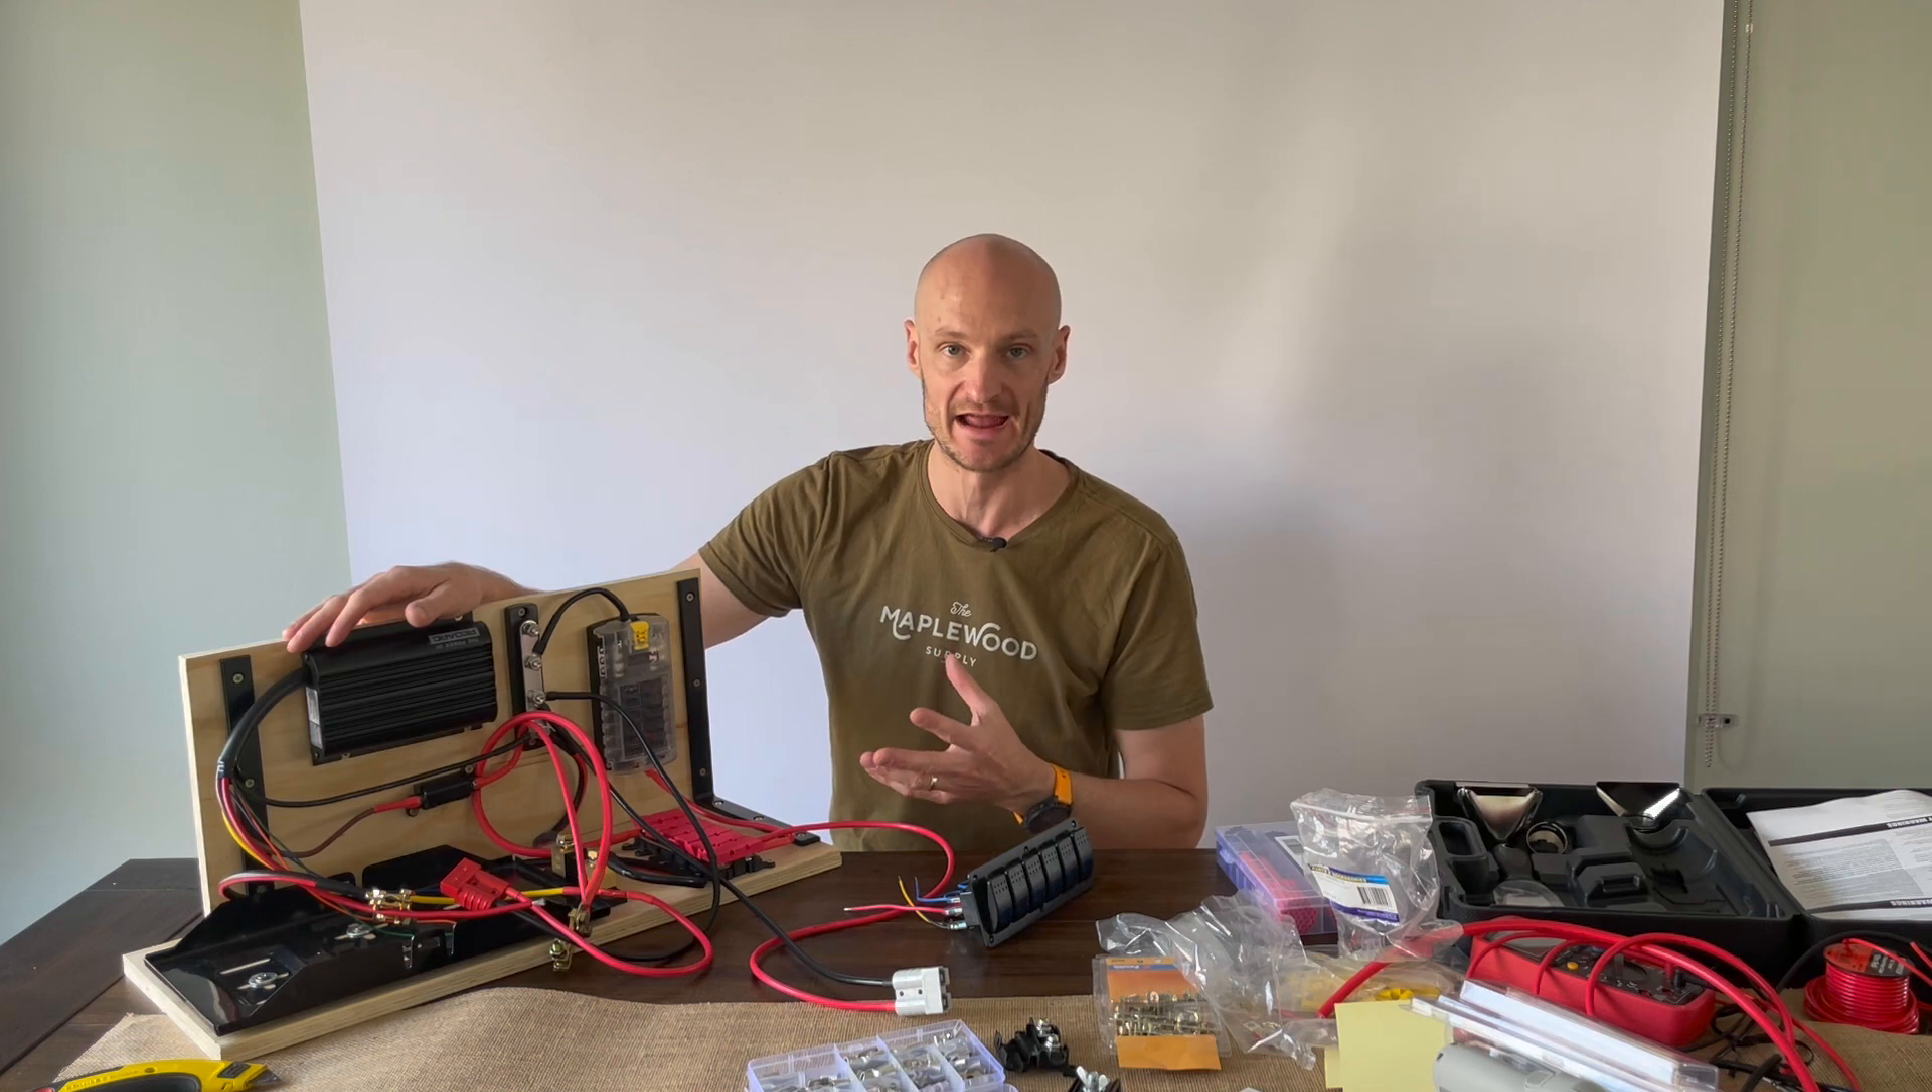Cables at the moment are all a bit of a mess i haven't put any of the conduit over the cabling because i wanted you to be able to see where all the cables run and the different positive and negative cables.